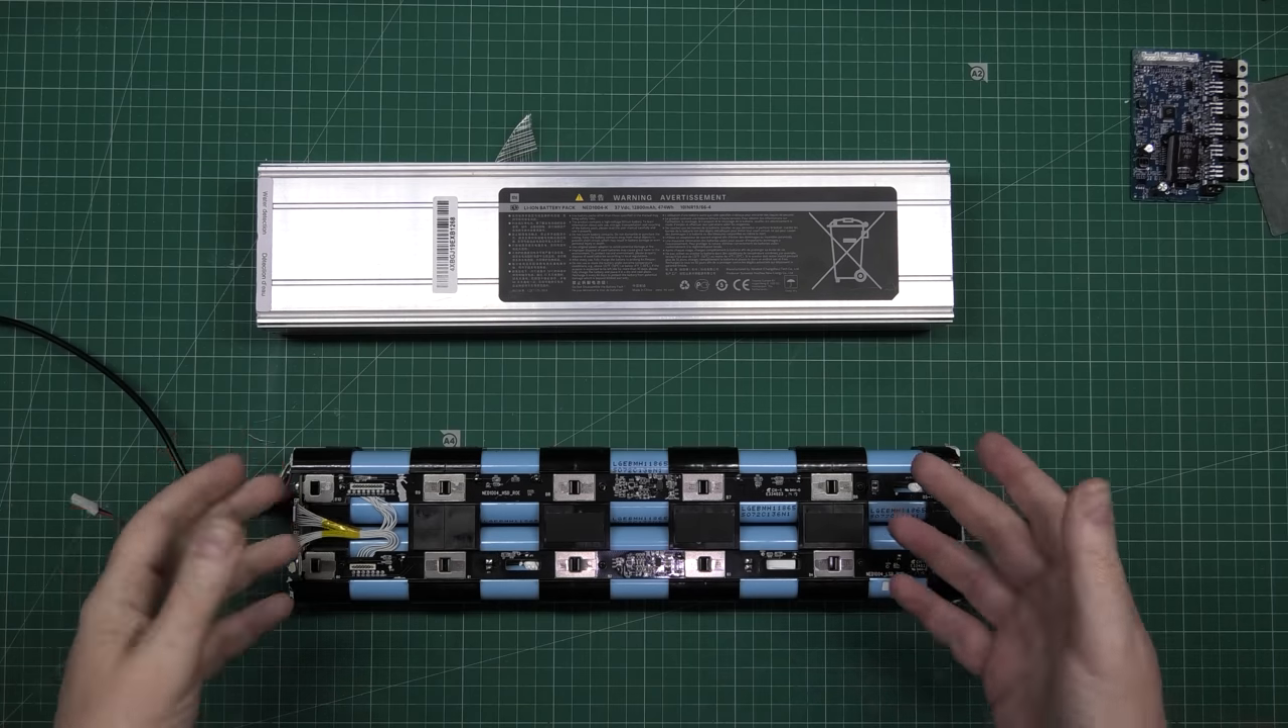This is the battery that's been stripped down as you can see because there's the case there's the battery.